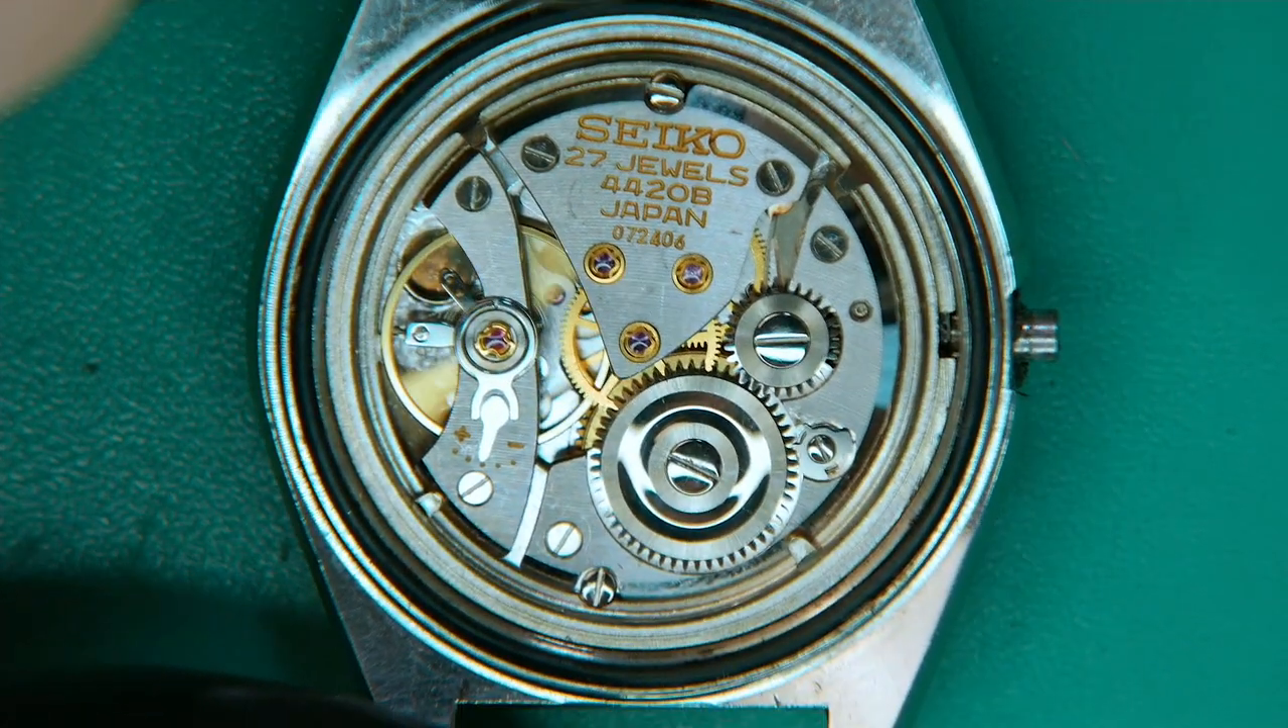So basically i have obviously taken the case back off and i've removed that crown gasket which basically just fell off and you can see the movement inside and it's really really nice.